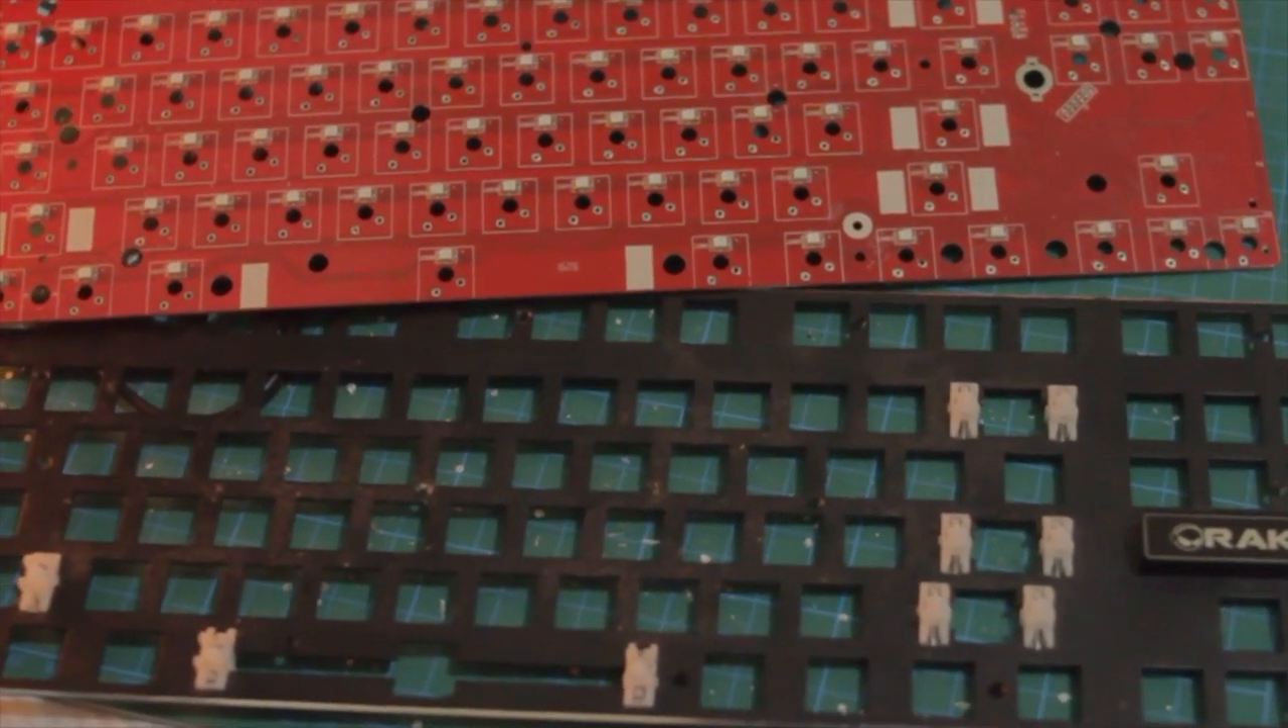All the switches are now removed so we have our aluminum plate and our pcb.